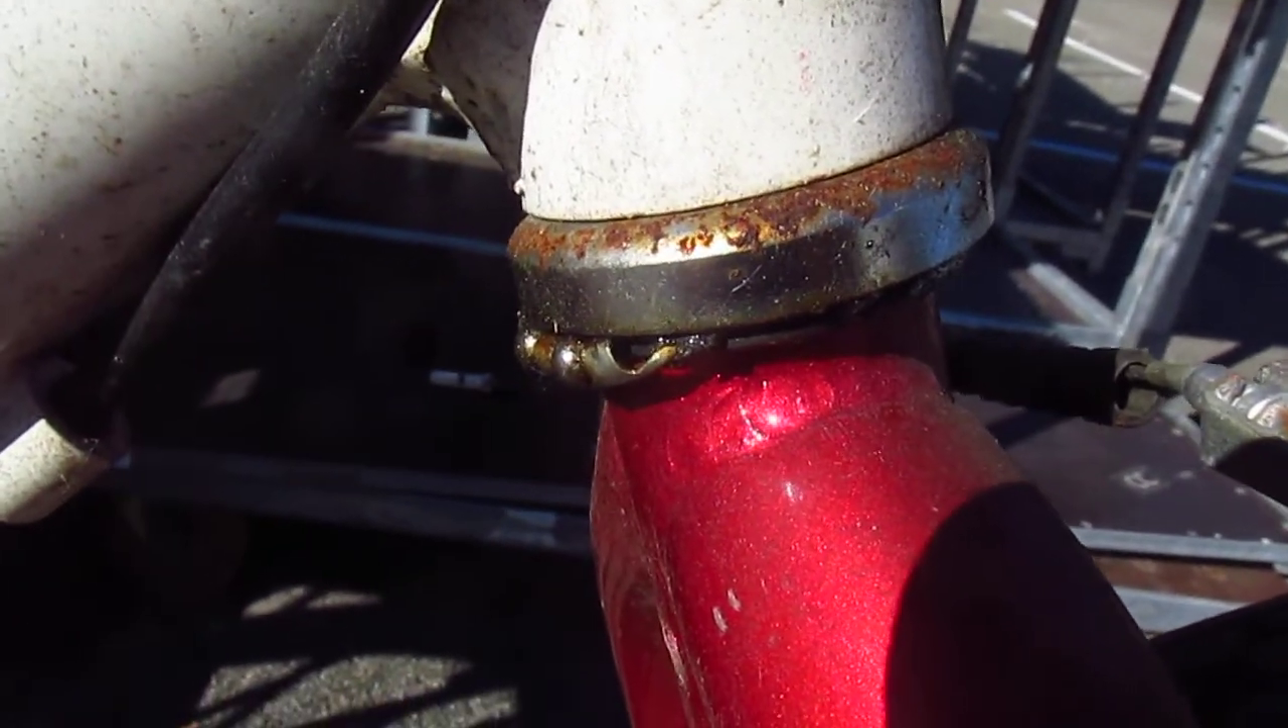And you can see right here the headset bearing is just hanging out of the thing.